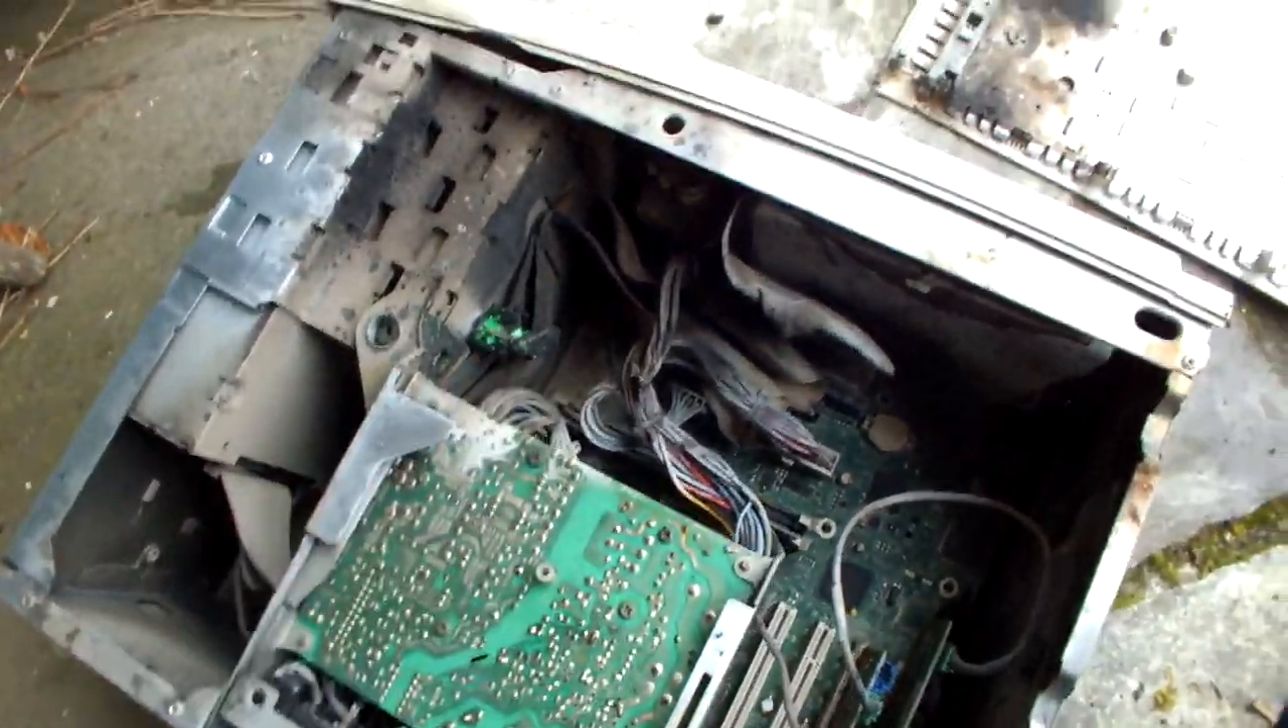As you guys can see i didn't put the power supply top cover back on.